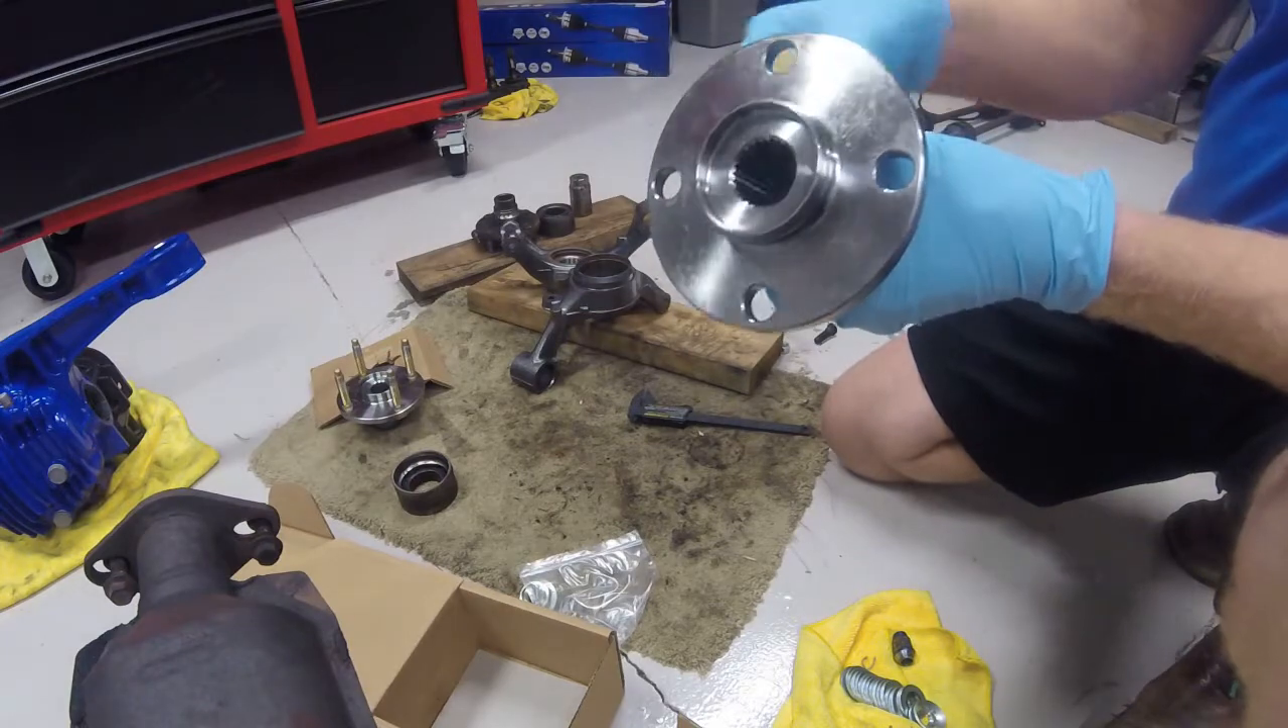The stock wheel studs are removed.